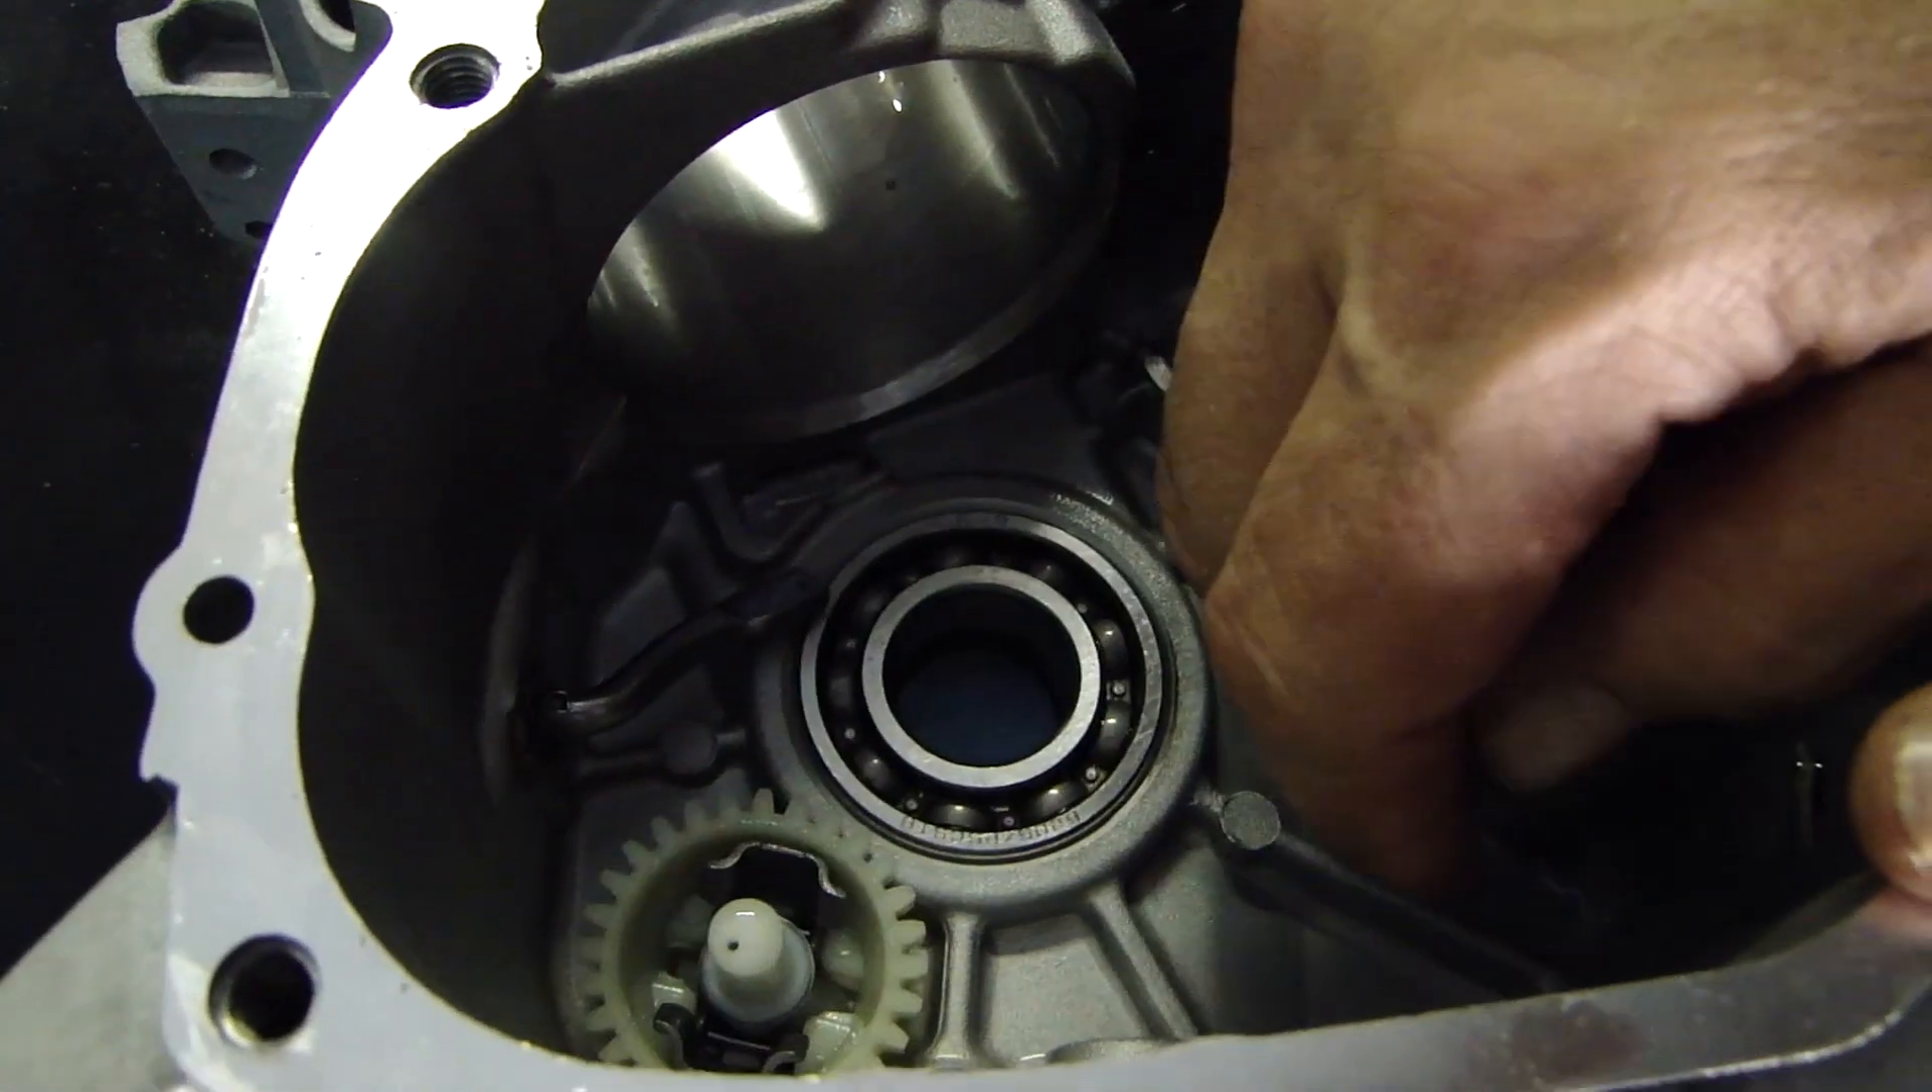All right at this point block is bare you can see all we got left is the bearing the governor arm and the governor itself.